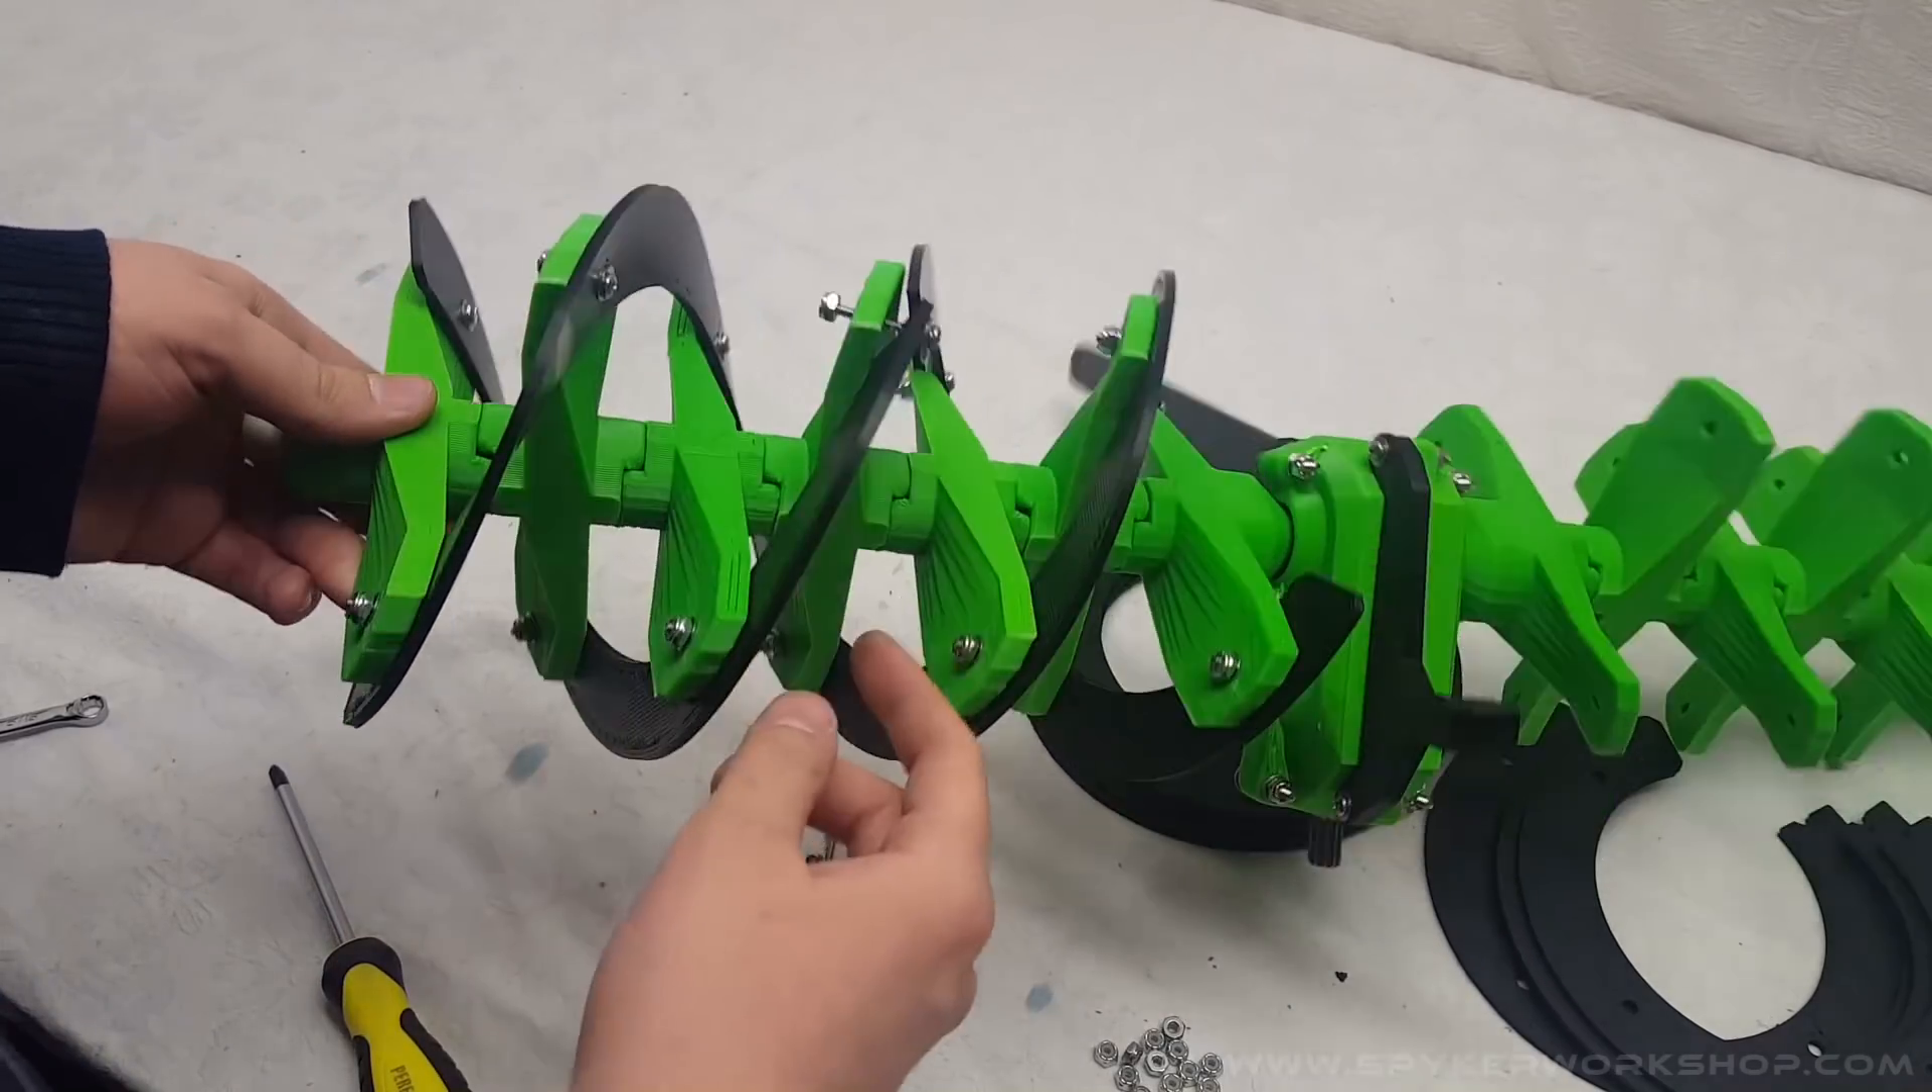So here I almost have the right side done. I got these blades on here.